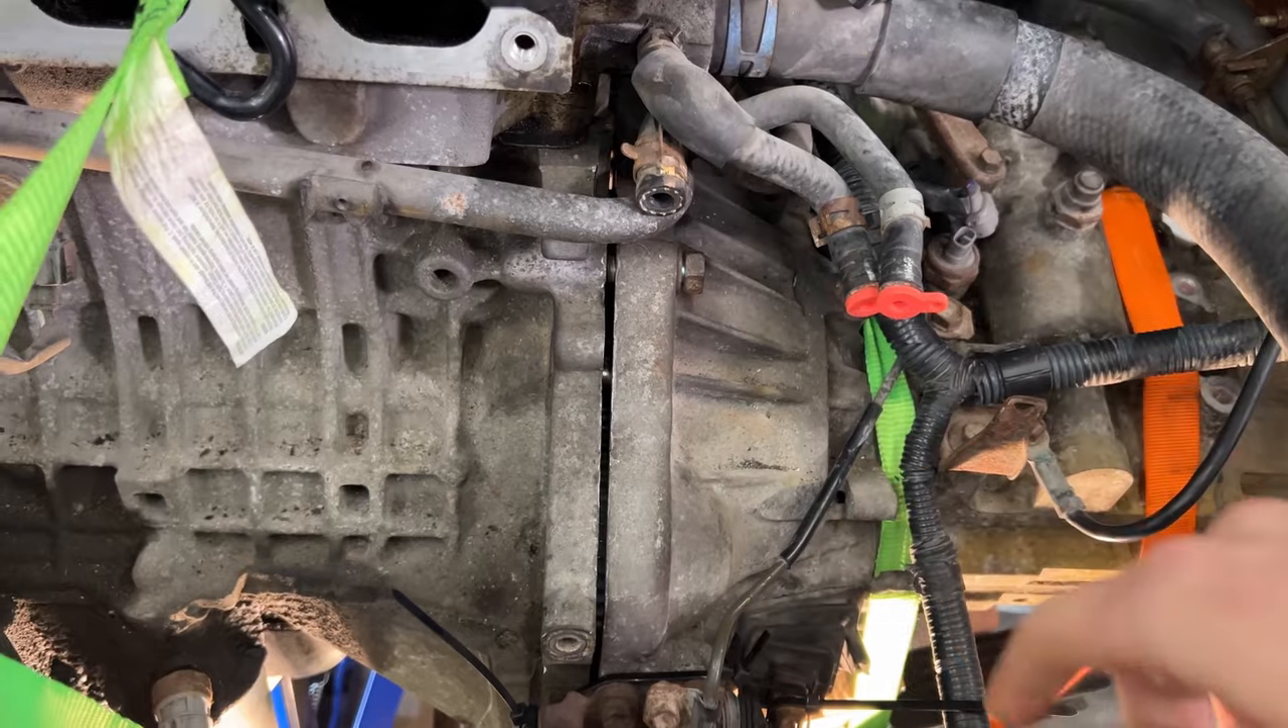I've got the engine and transmission snug pretty close together now, and I'm going to start putting in the bolts that are going to tighten the bell housing.